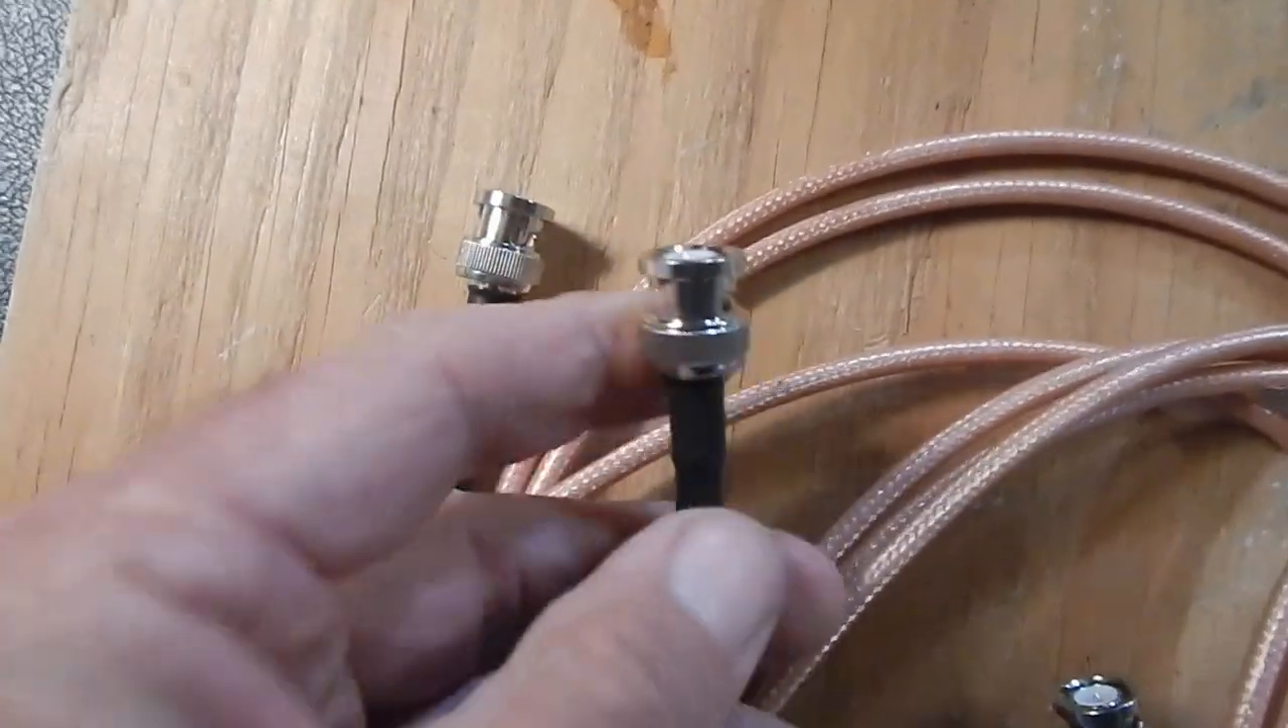I've got the uh coax terminations done with my BNC connectors.